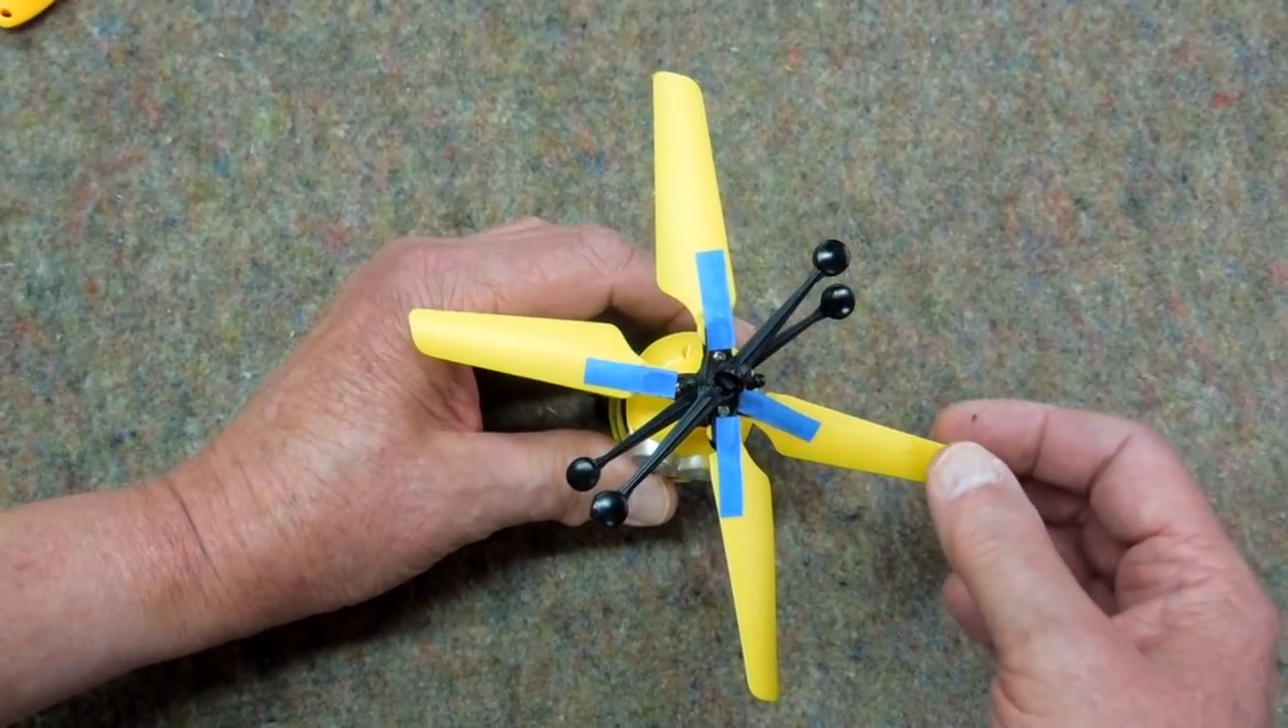We can see that the fly bars are not at right angles to the rotor blades.